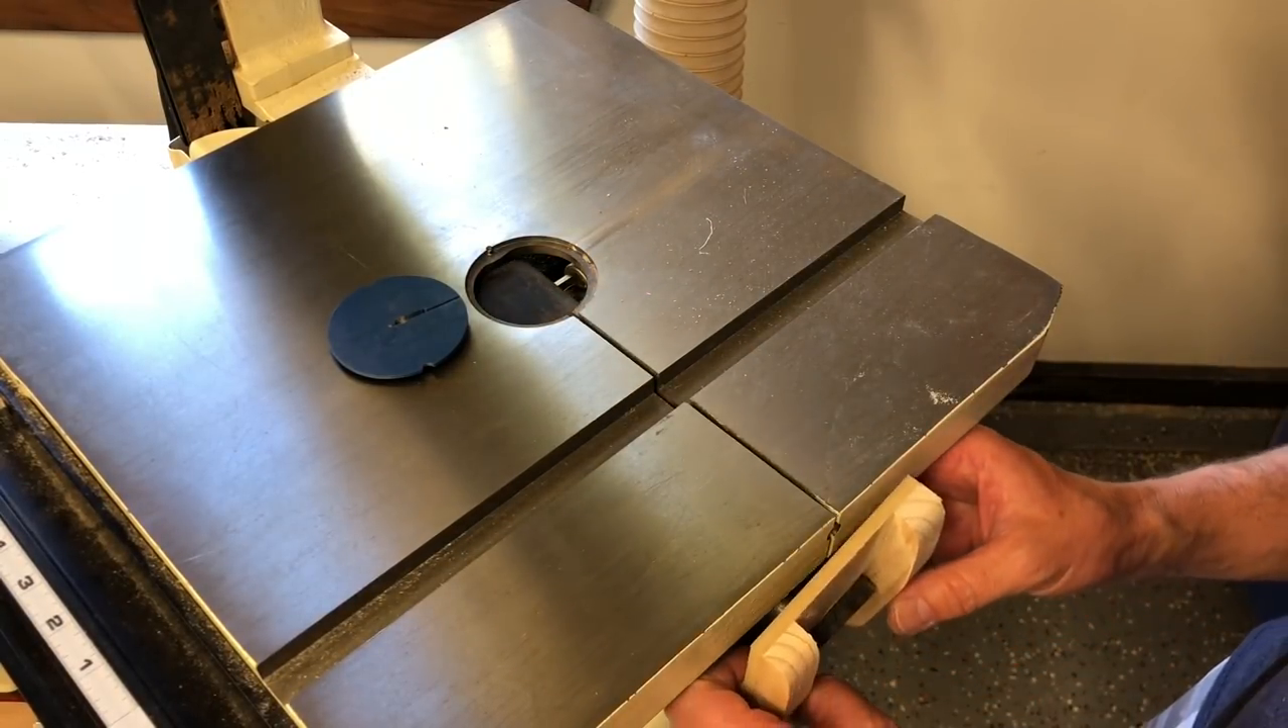All right, so I reinstalled the table on the bandsaw and now I want to see where this Fits here.